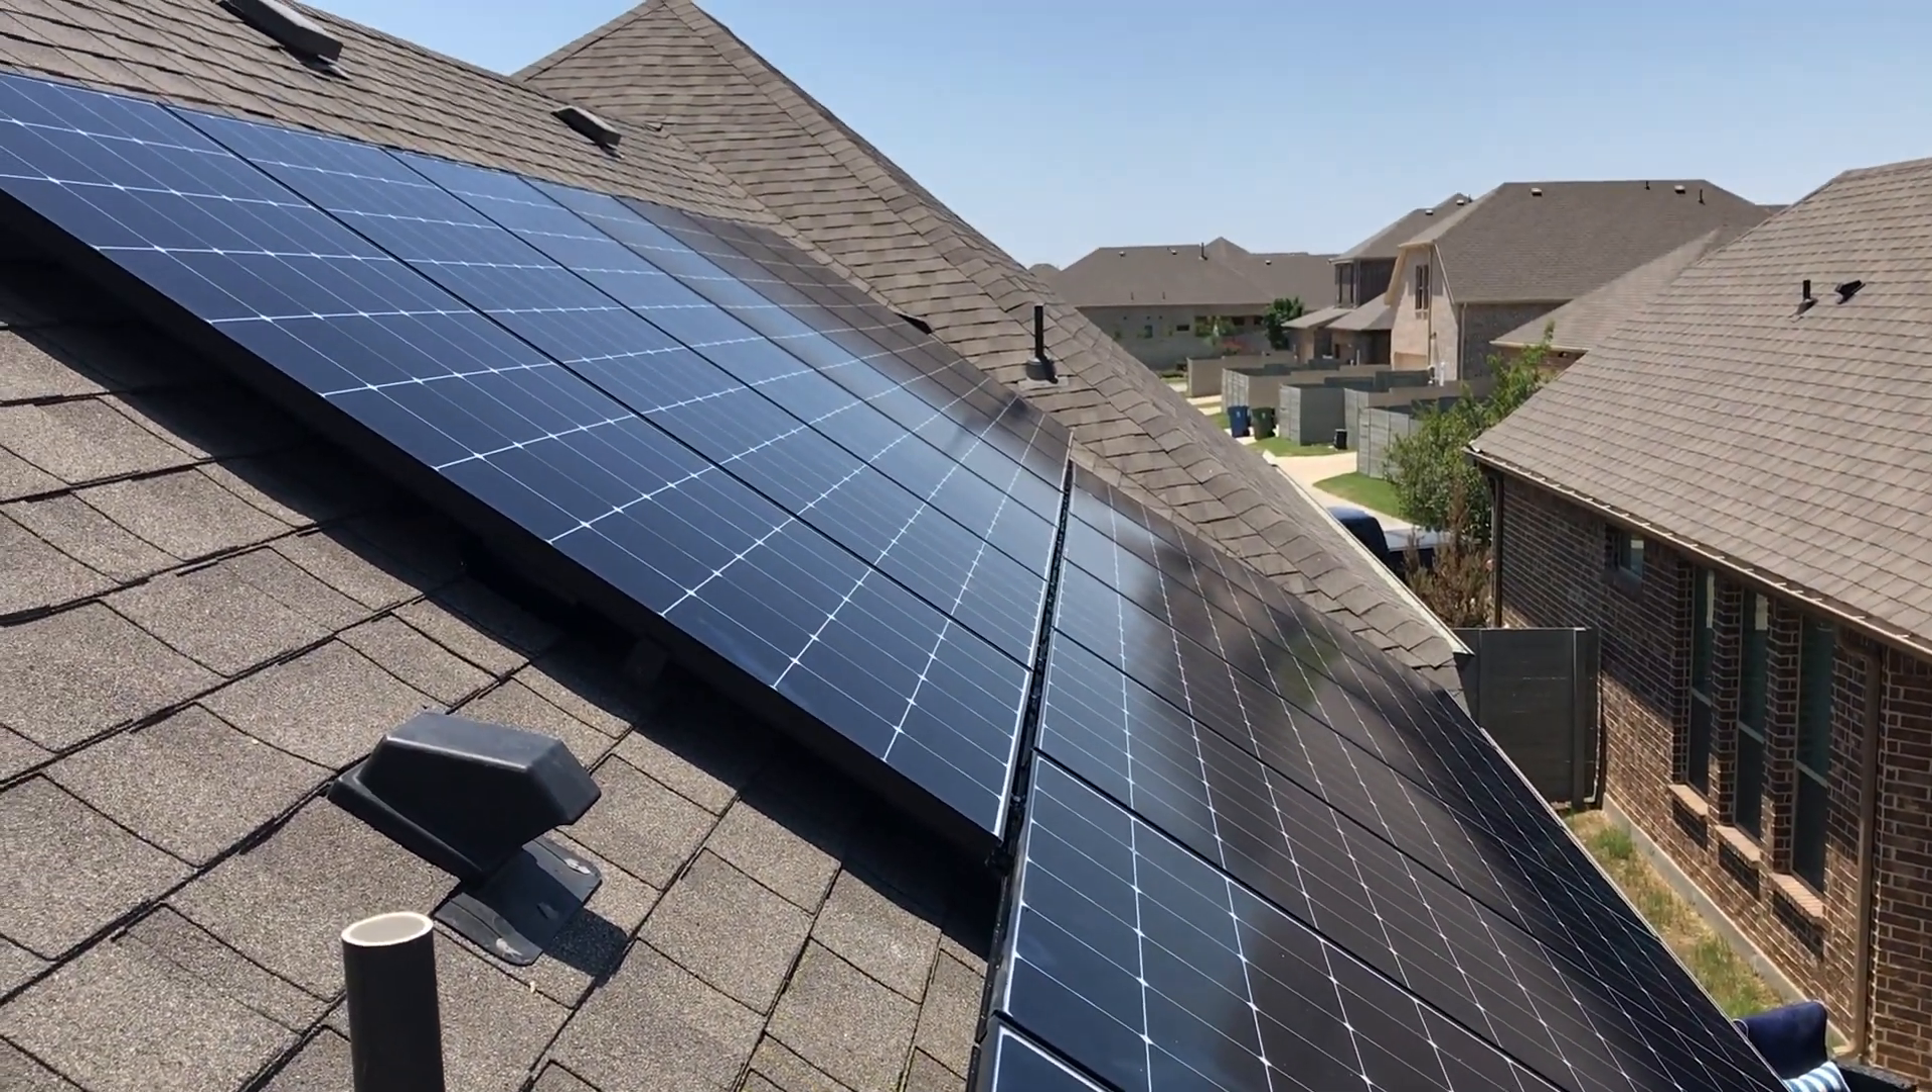And here we are with all the solar panels completely installed on the roof.